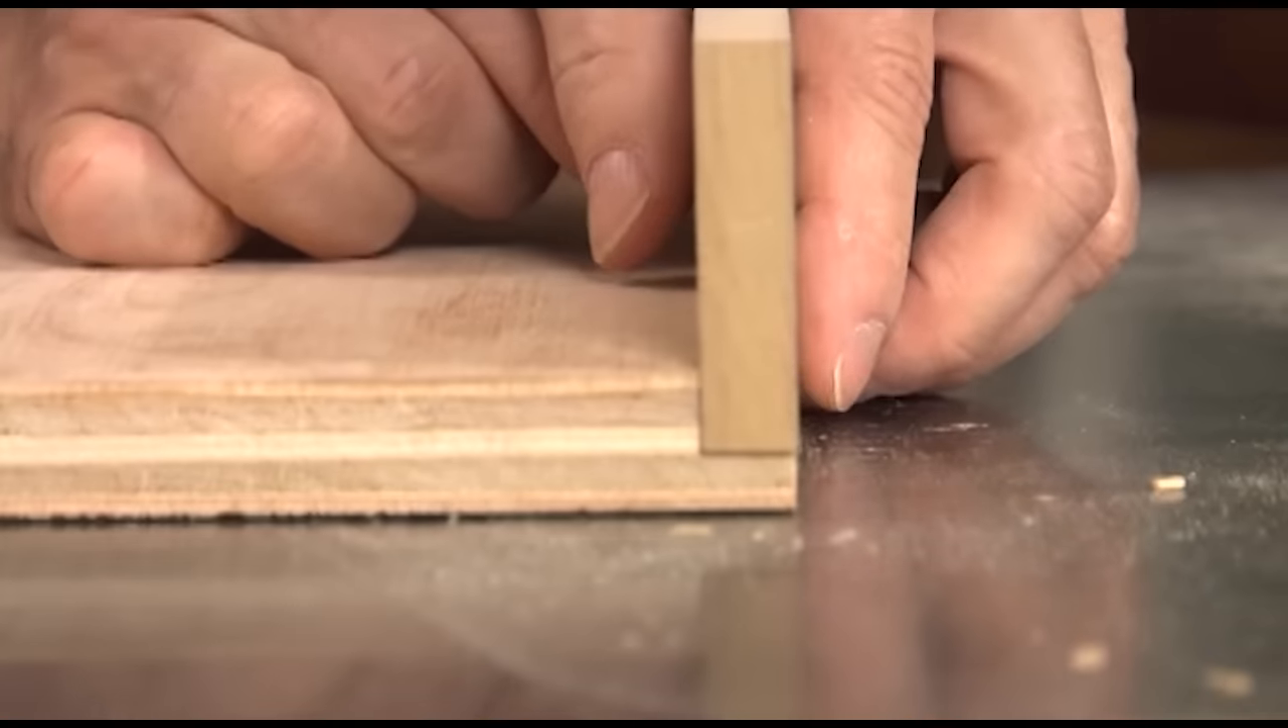There you can see that half -inch MDF fits perfectly in that rabbet, edges are flush.